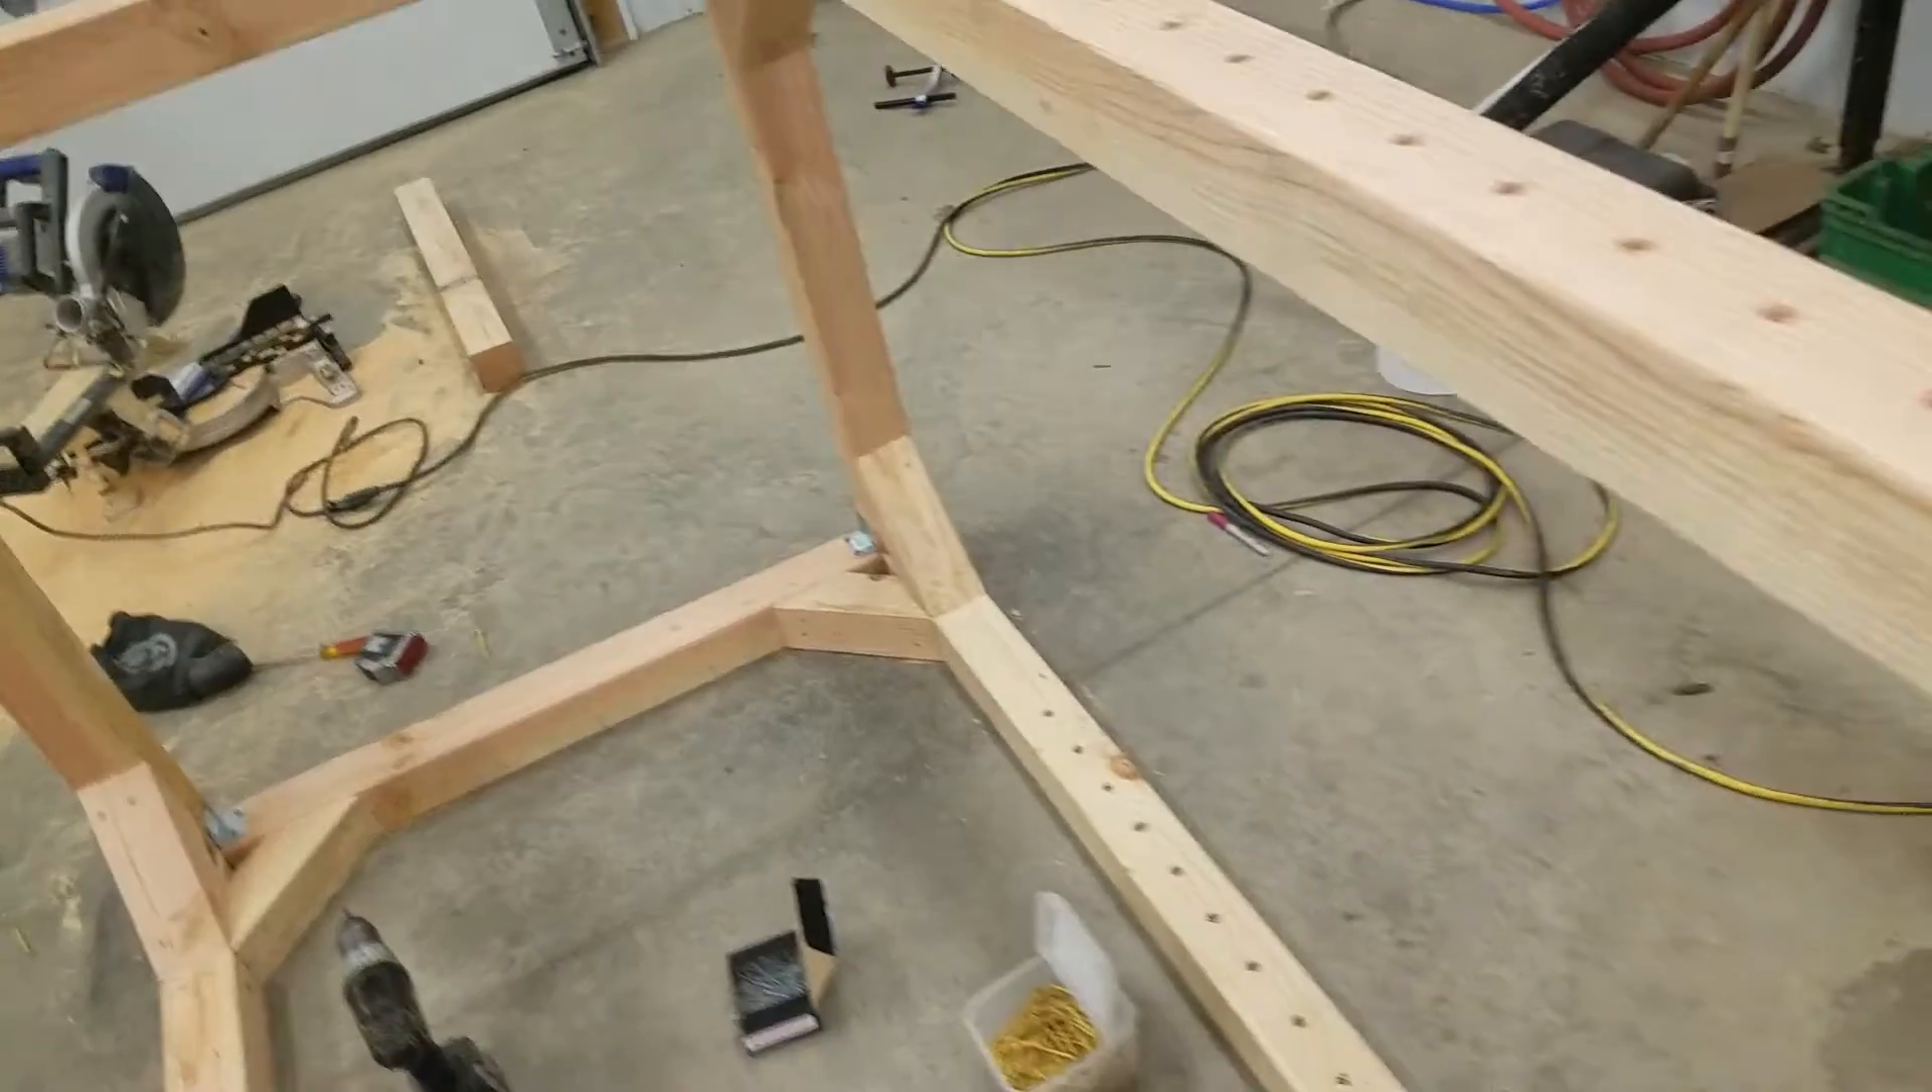So I've got the cross beams in place like this, like that.